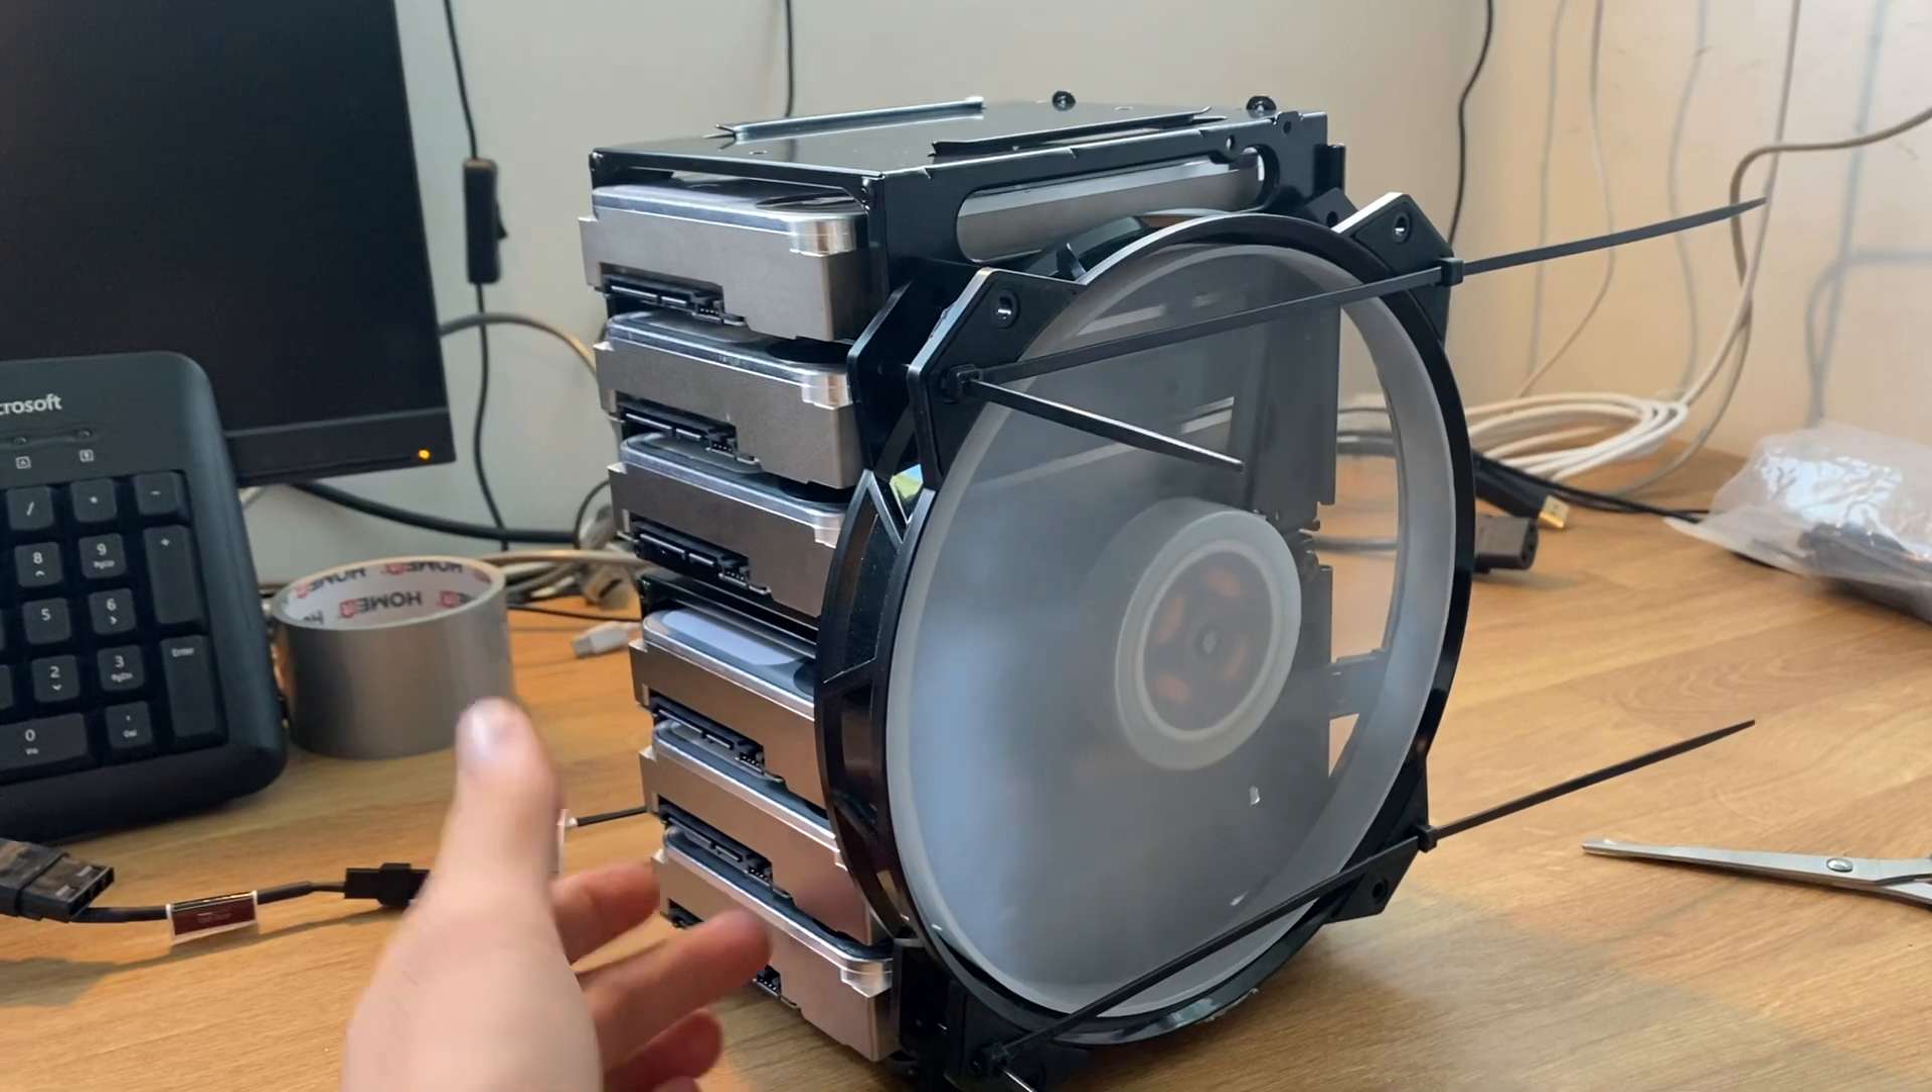Alright so as you can see all the hard drives are in the hard drive cage right here.